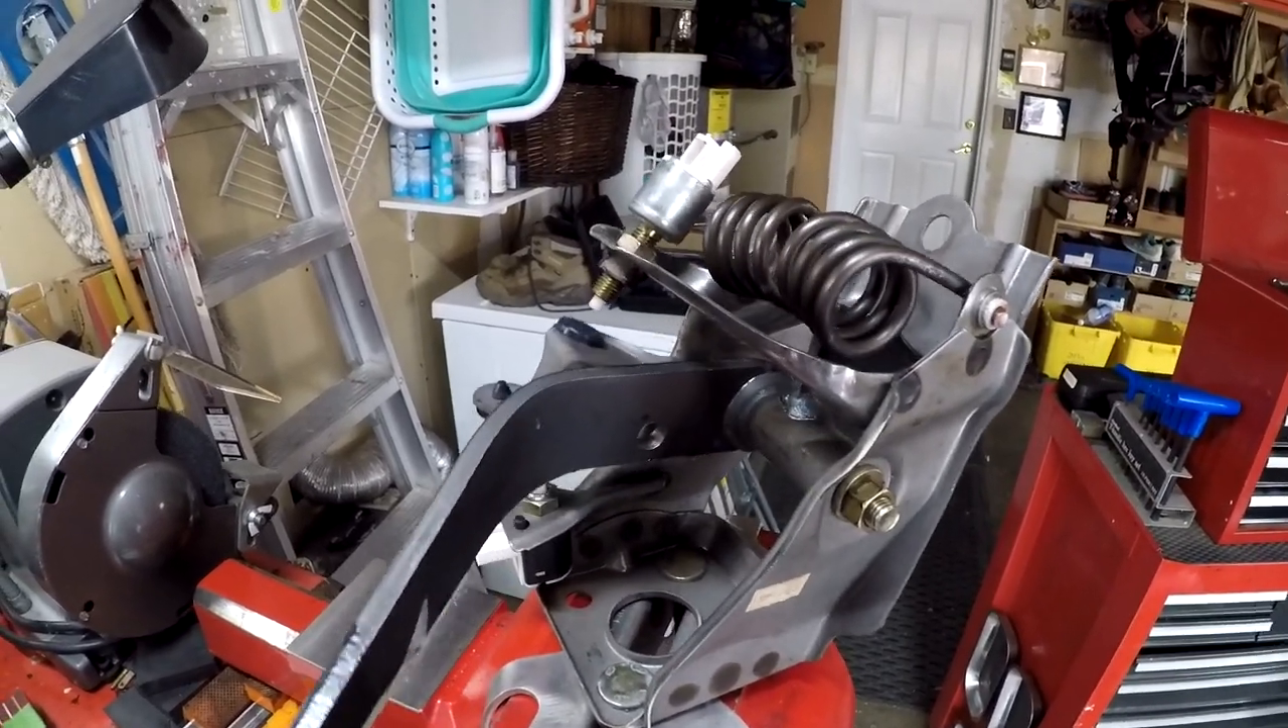Compress it in and then you have to force it this way to get that end in and the torsion spring is now installed.